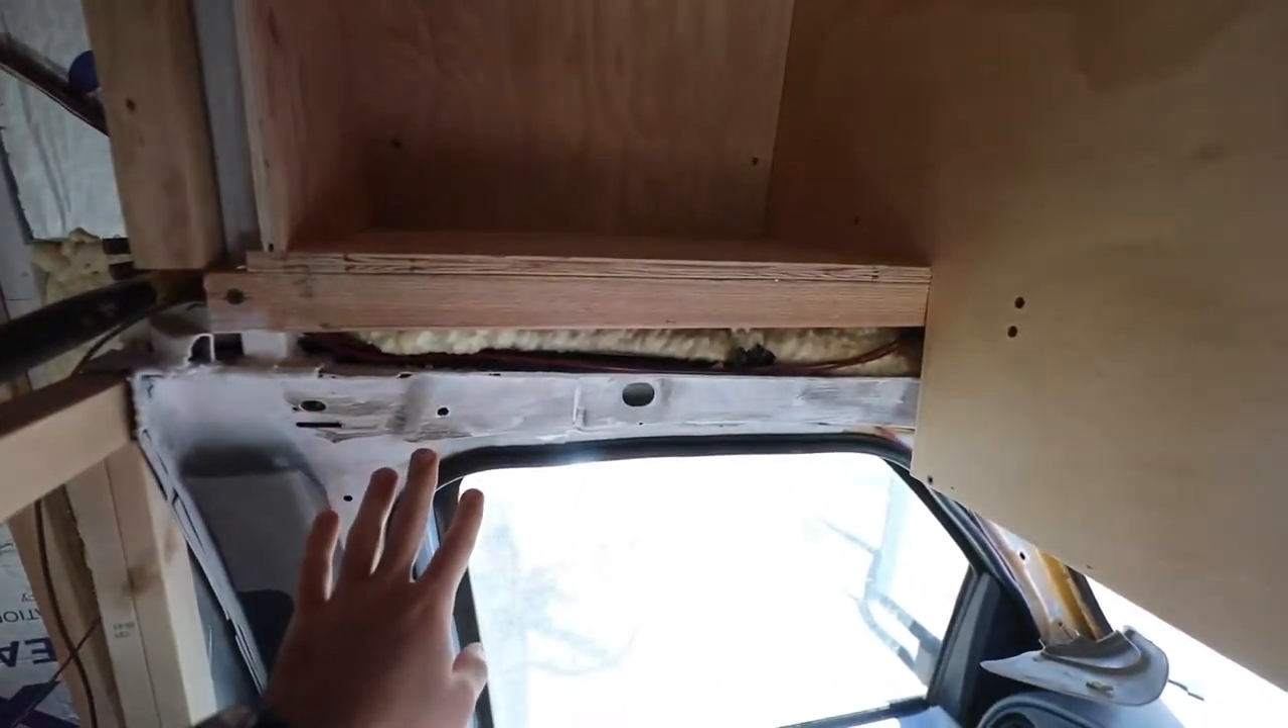And, then we got this closet built out. Still need to put a face piece which will receive a door over here as well as bring this front down here to cover up this area.